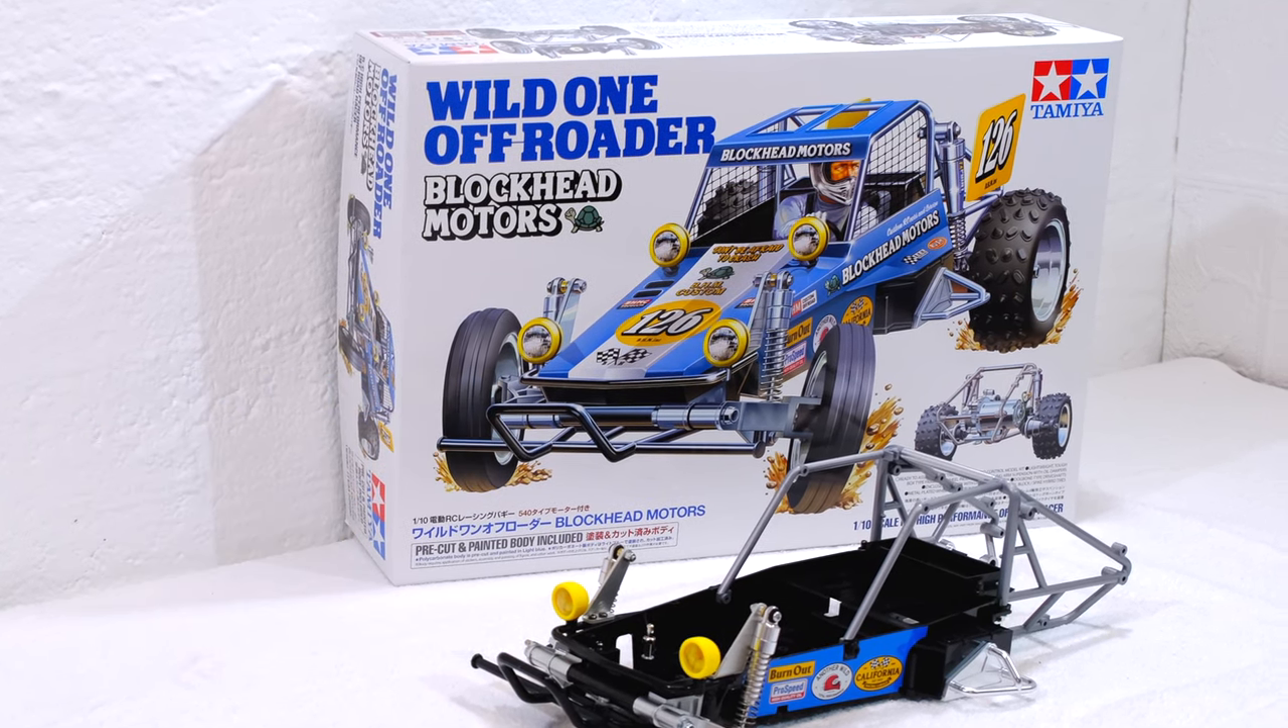The front suspension and roll cage are already installed.